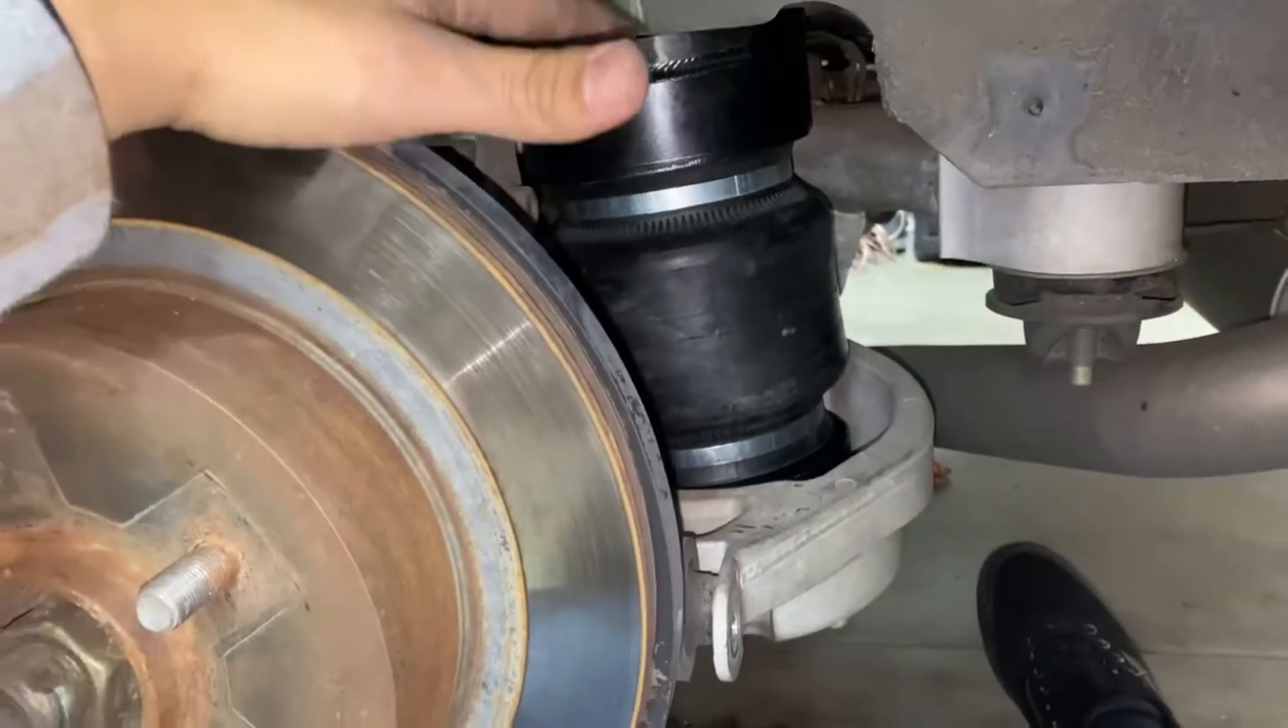Now we finally installed the rear bags on the 350.